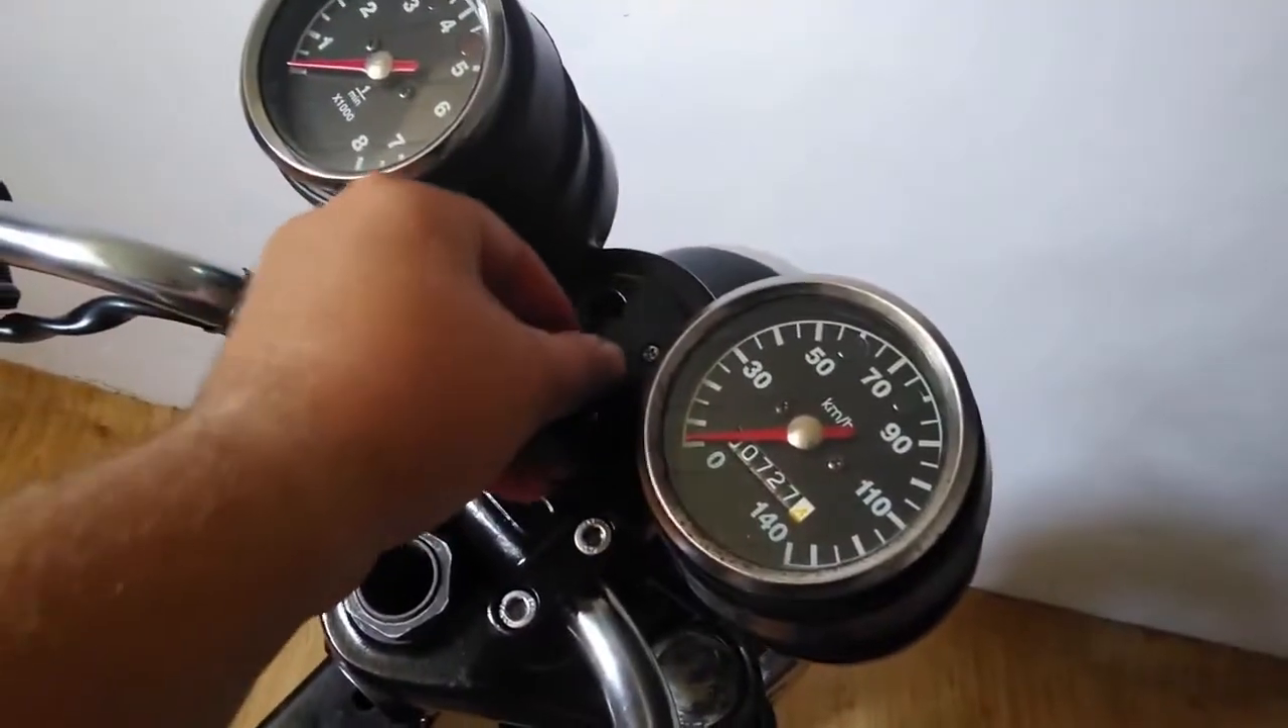Więc mamy zamontowane liczniki, tak żeby było podświetlenie zegaru. Musimy jeszcze do nich podpiąć odpowiednie linki.